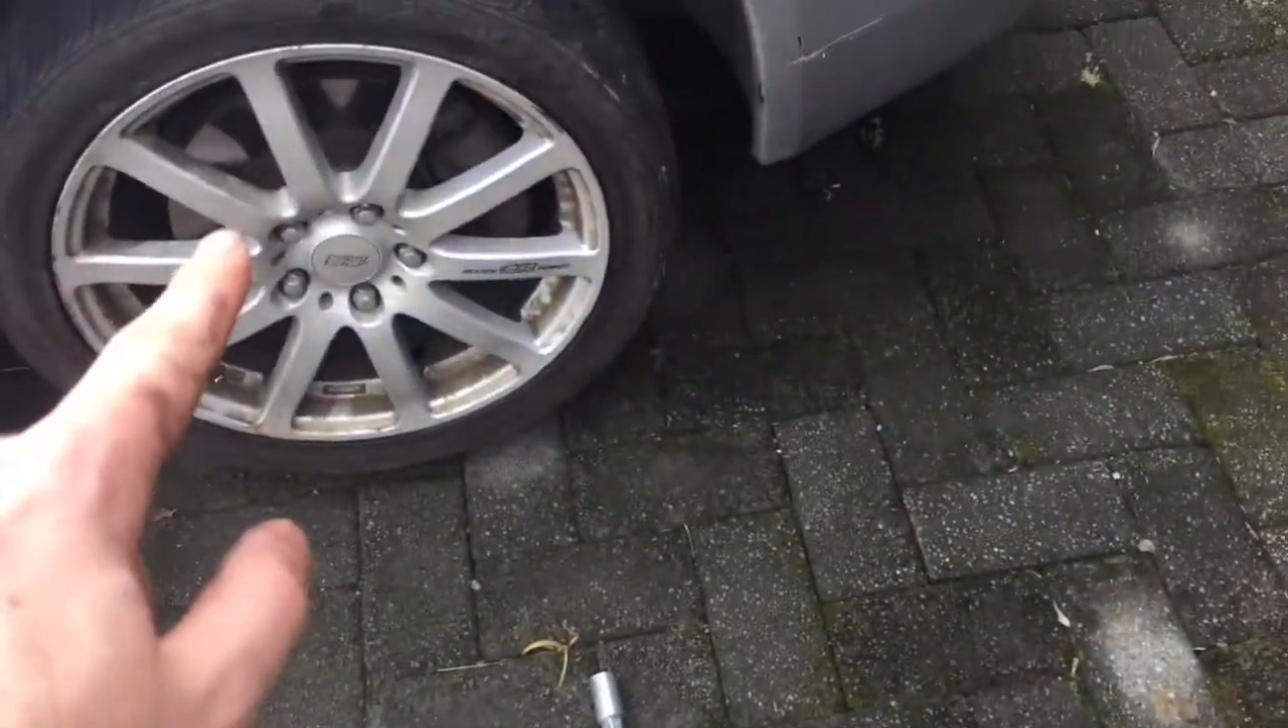Right, the tire's on.